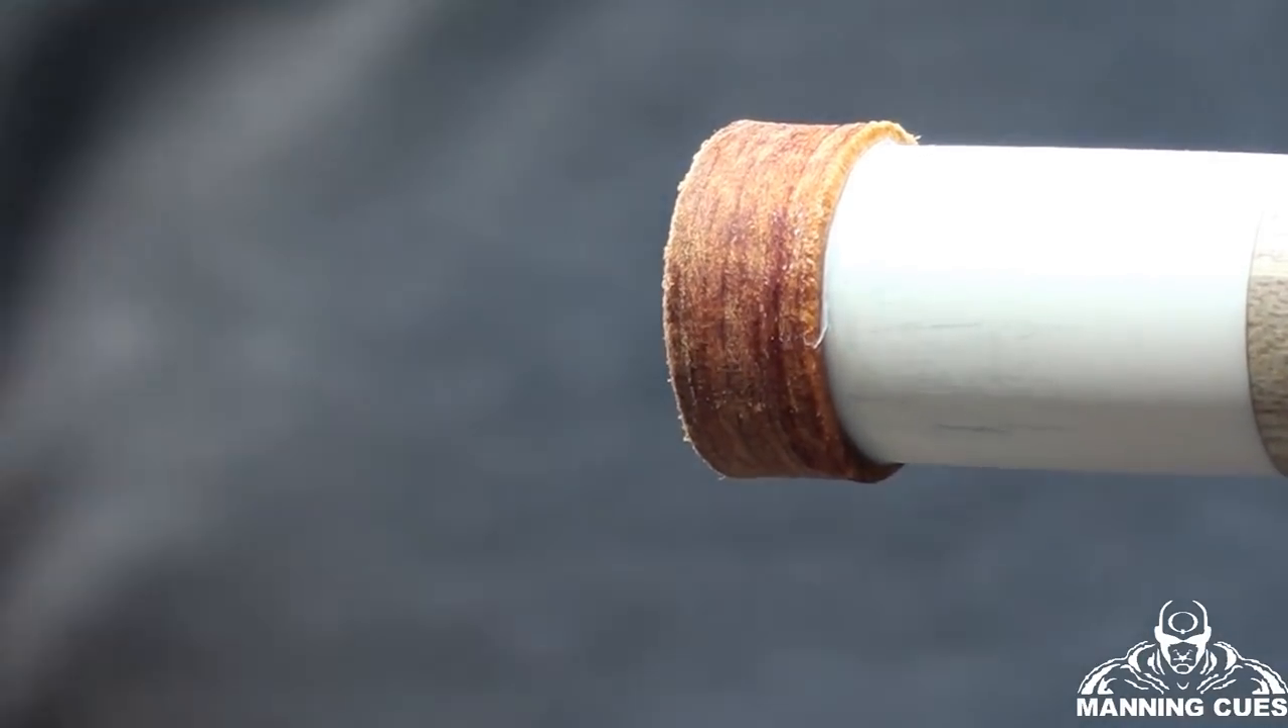So right now you can kind of see that the tip is bigger than the ferrule. And it is all the way around.